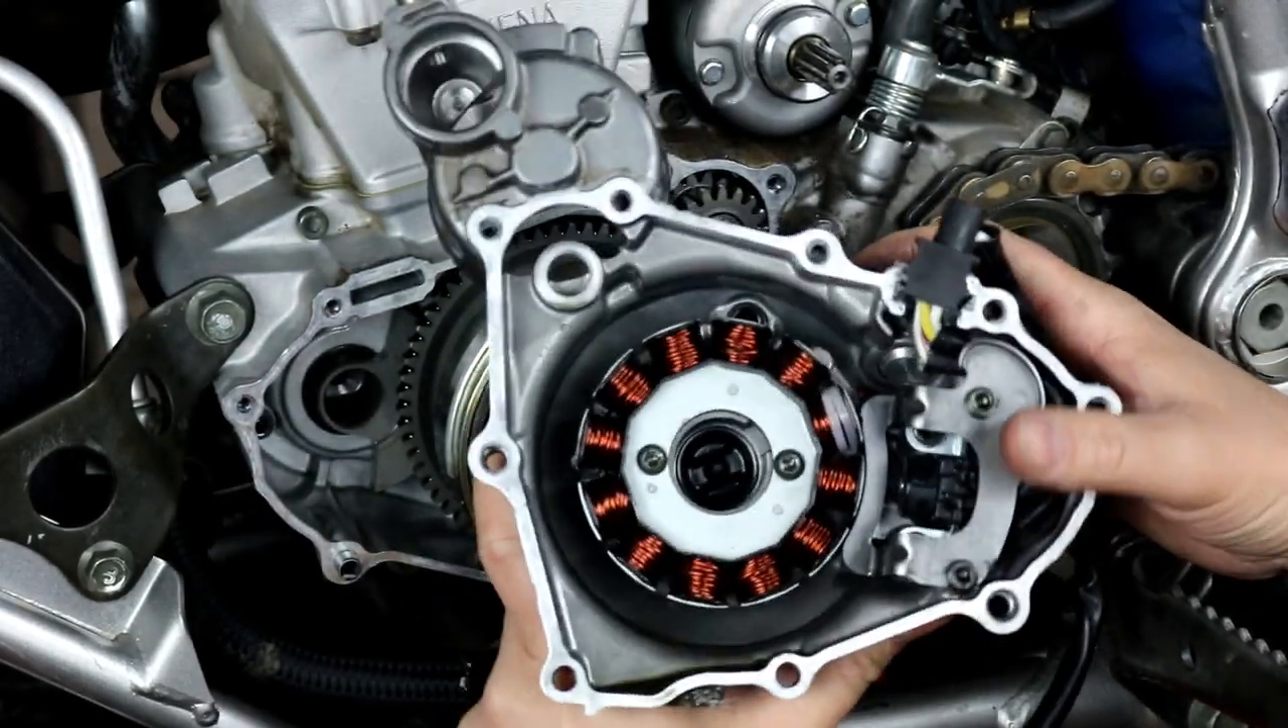All right, so I've already installed our stator here, but I'm going to show you what you need to do.